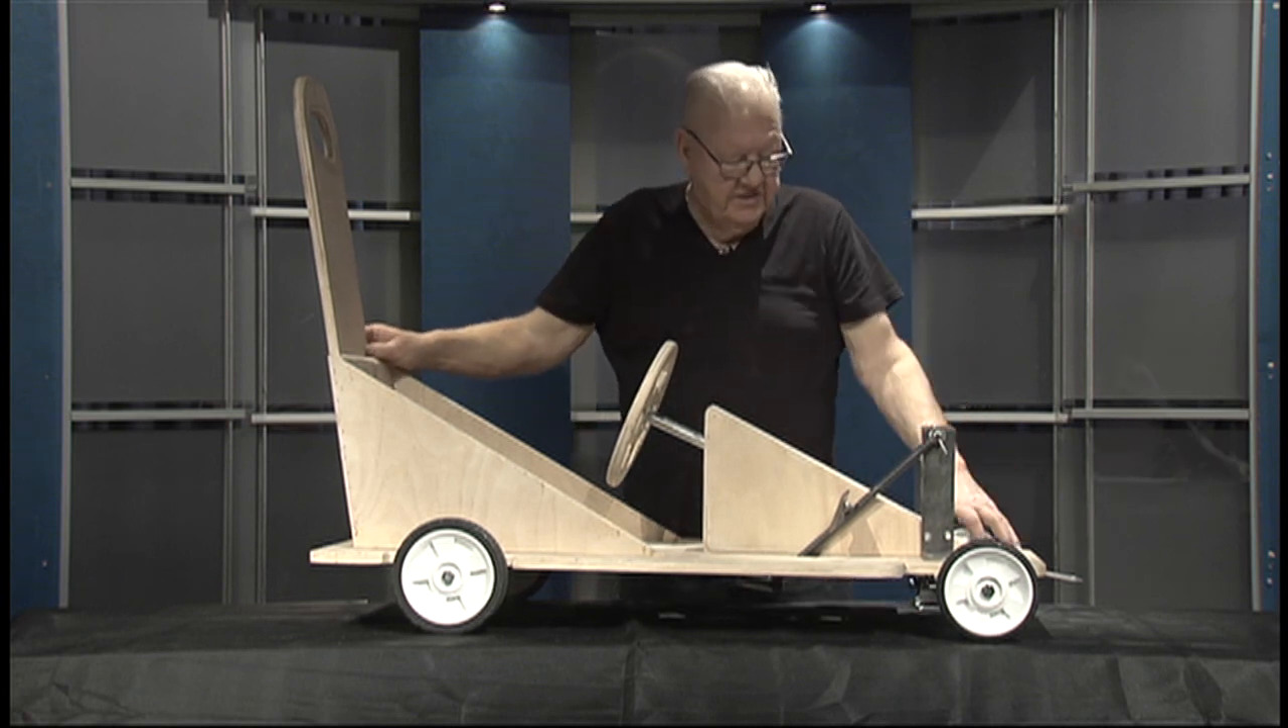Here we are back with the finished product. The go kit completely assembled and ready for paint.